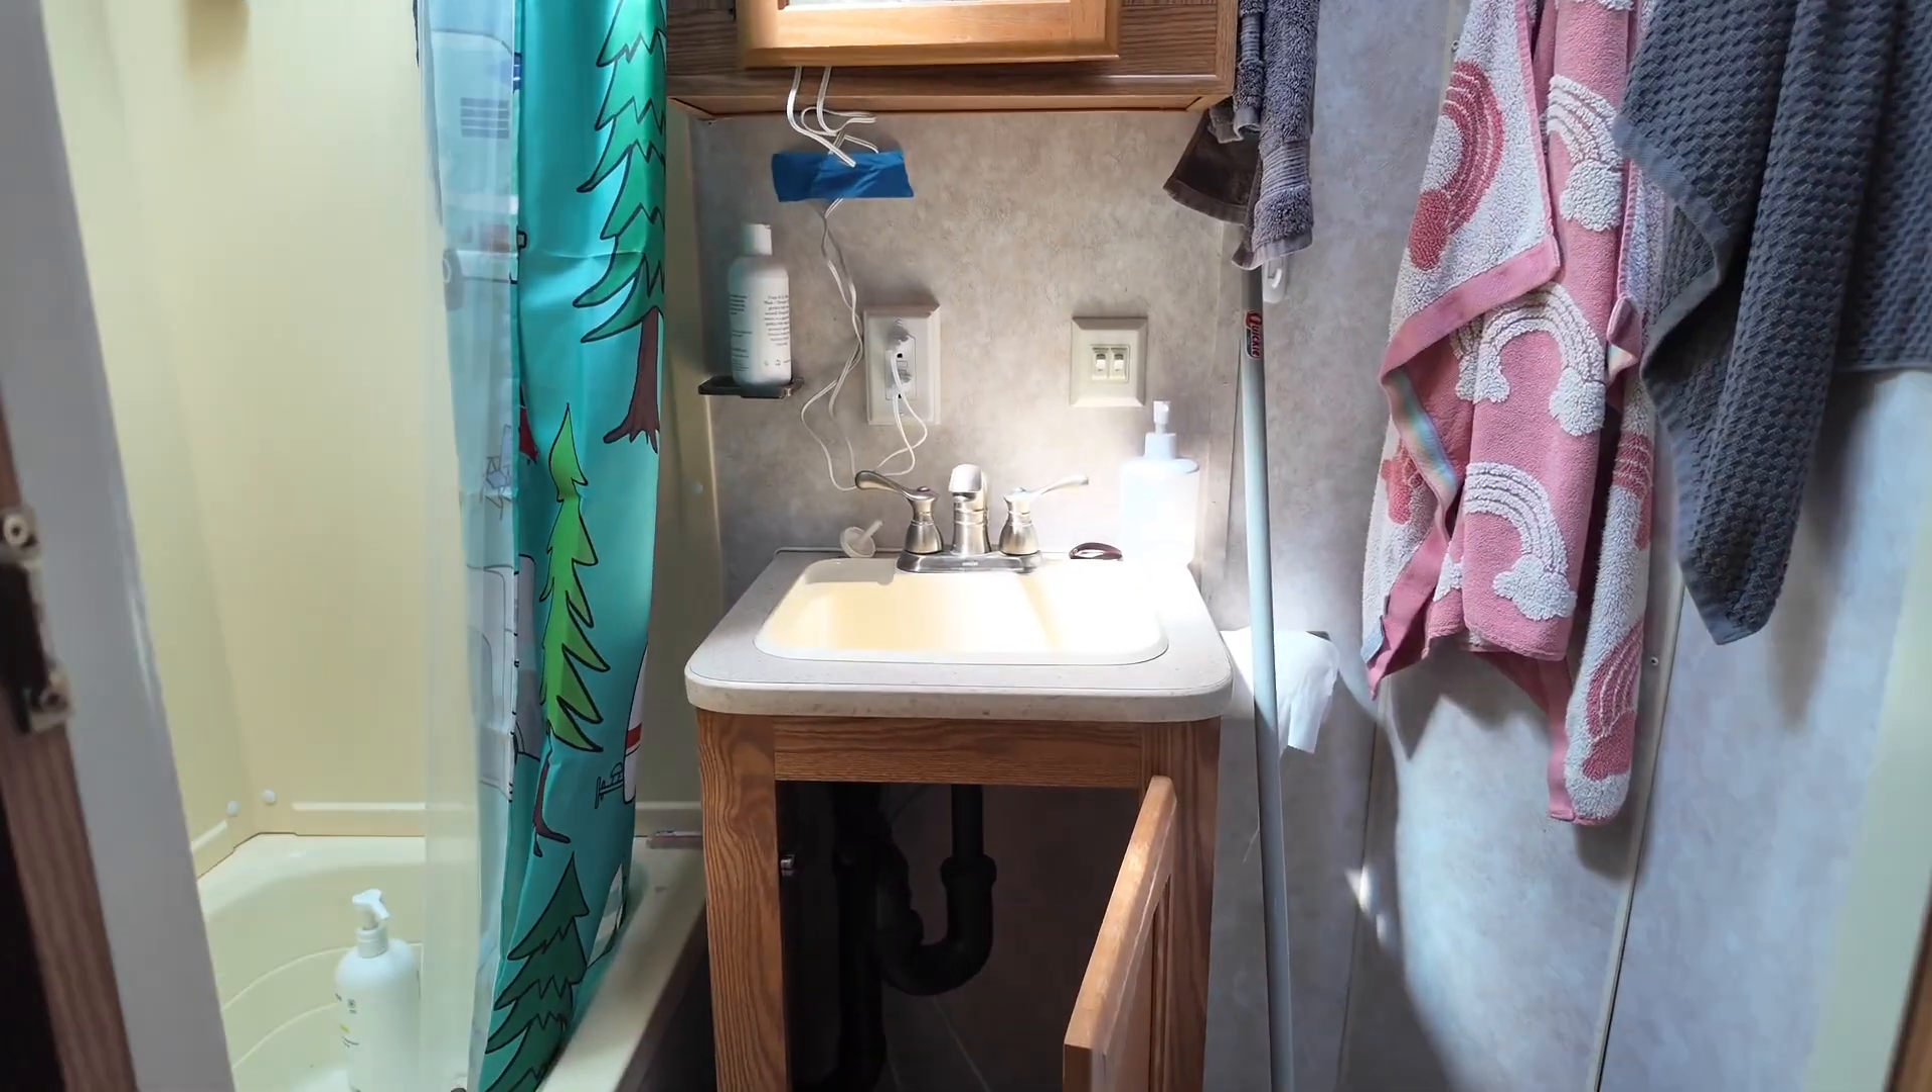I got the new faucet in here.